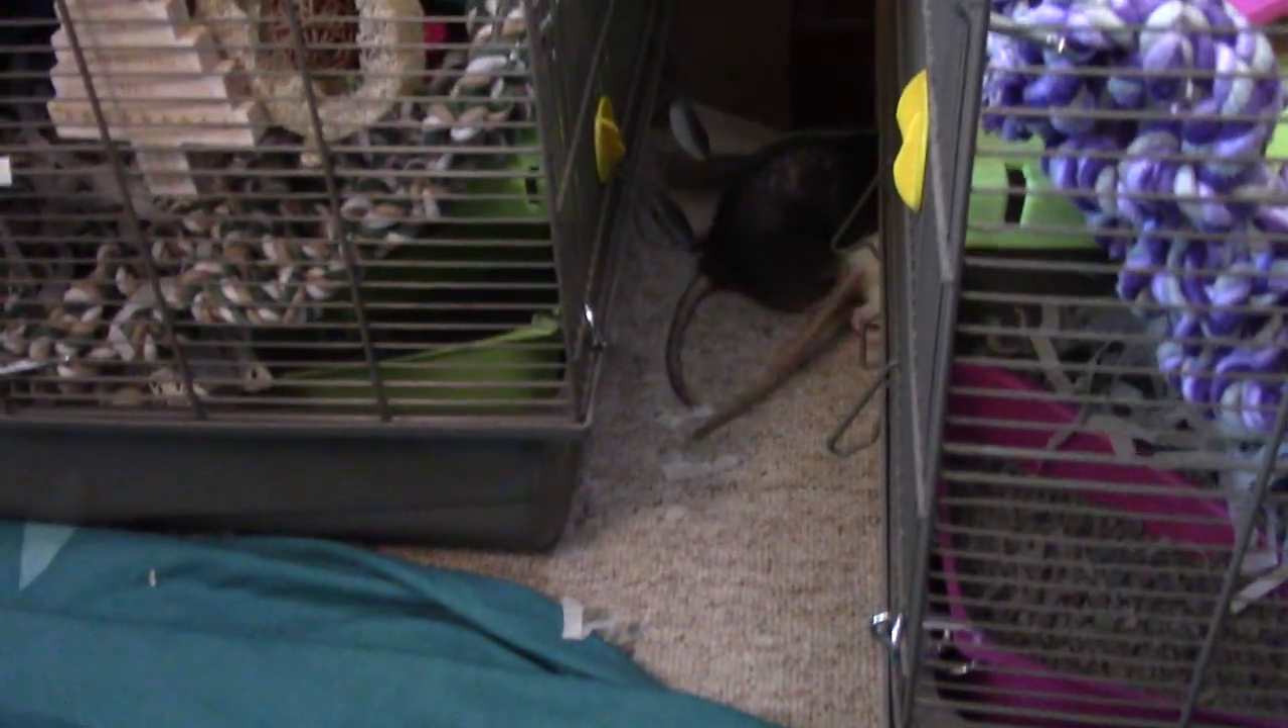Although Primrose is quite happy to hop across the cages there is a gap at the back.